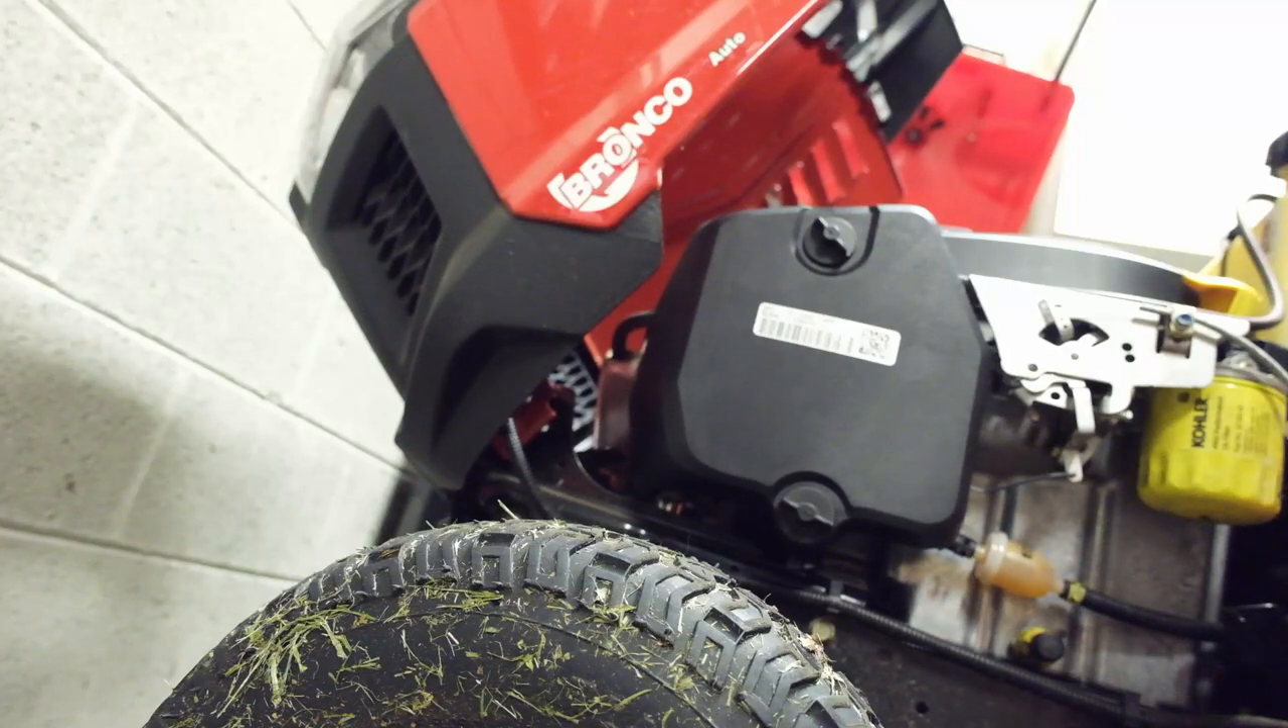The air filter box is back on.